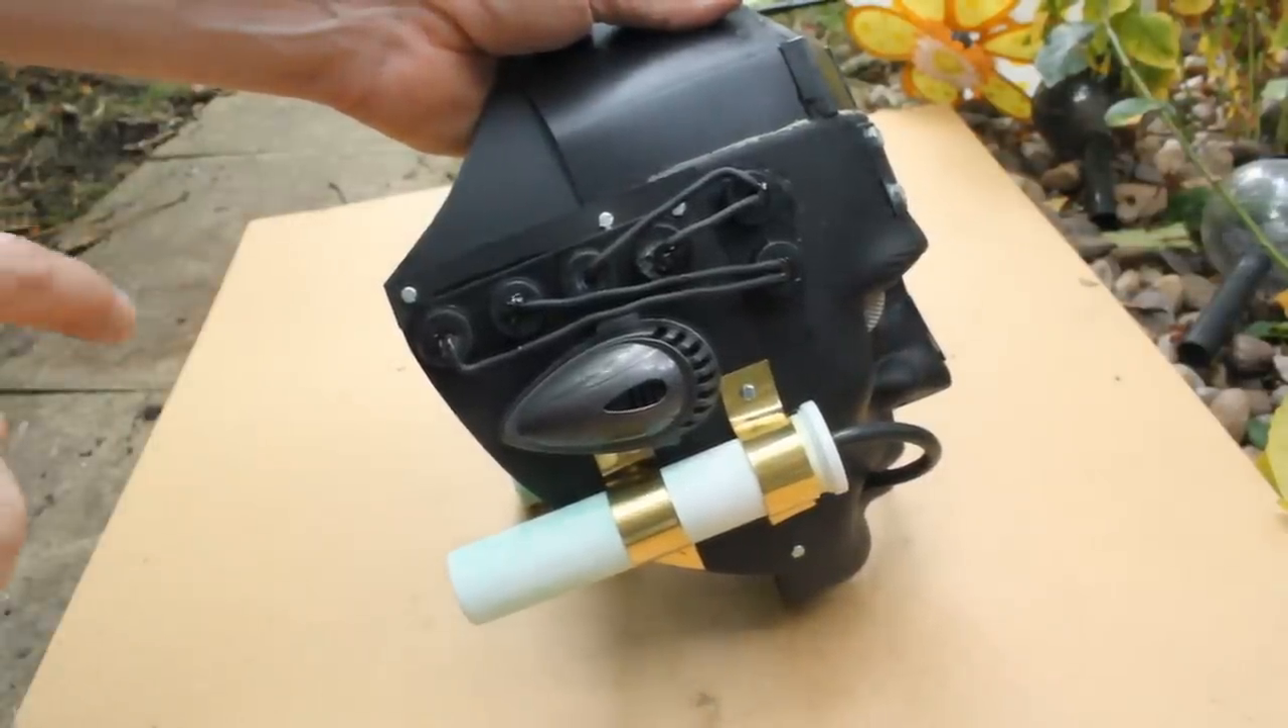I've added some plastic pieces to the side connected with some black wire.